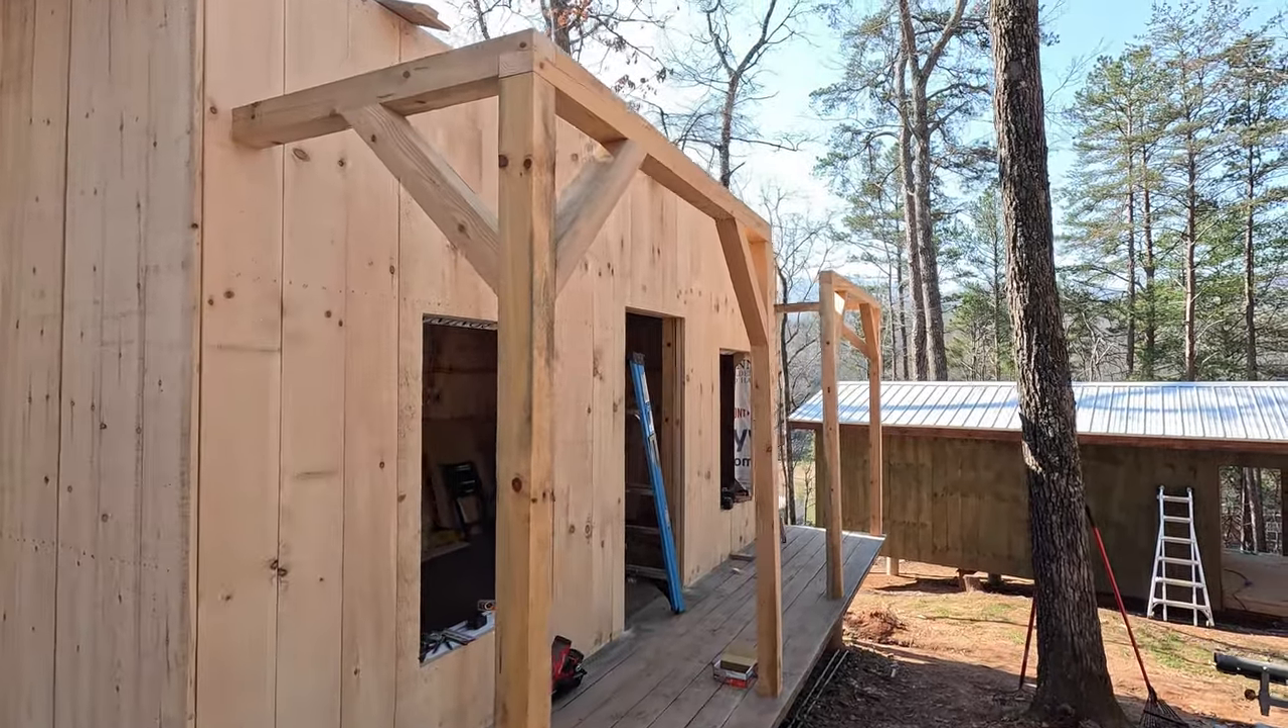I got the angle braces up.